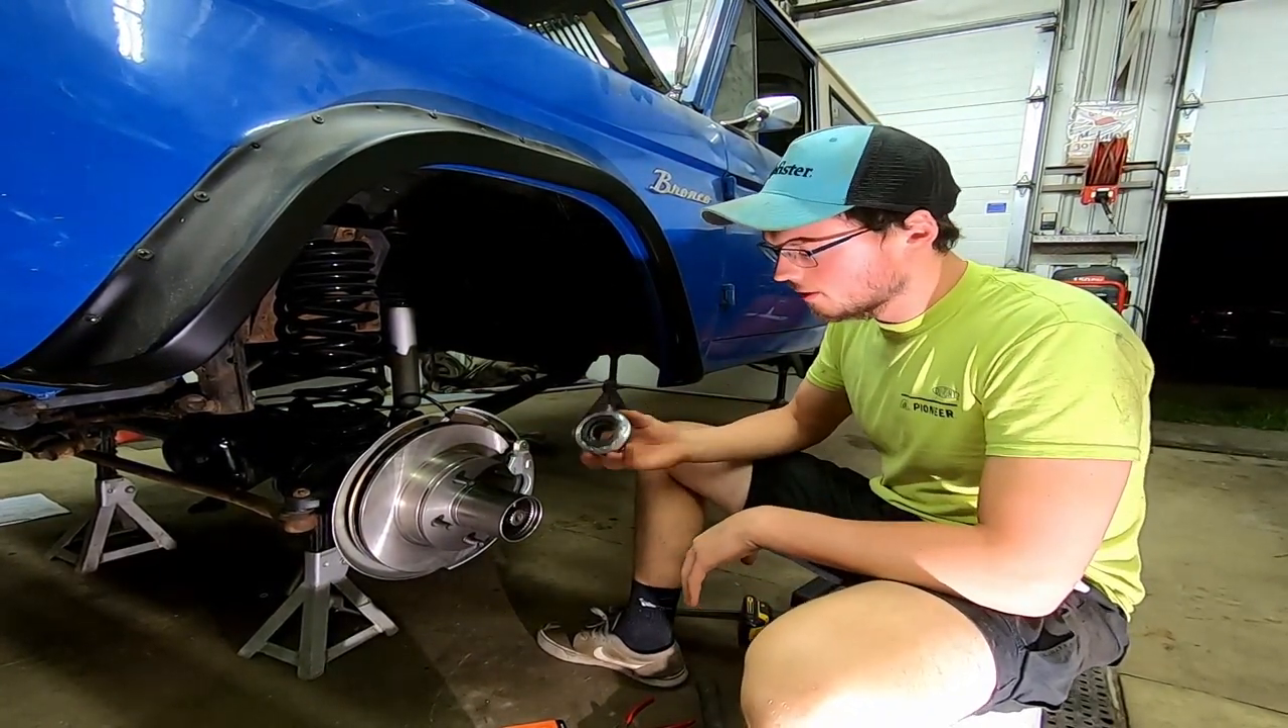I got these mile marker locking hubs that need to go in.